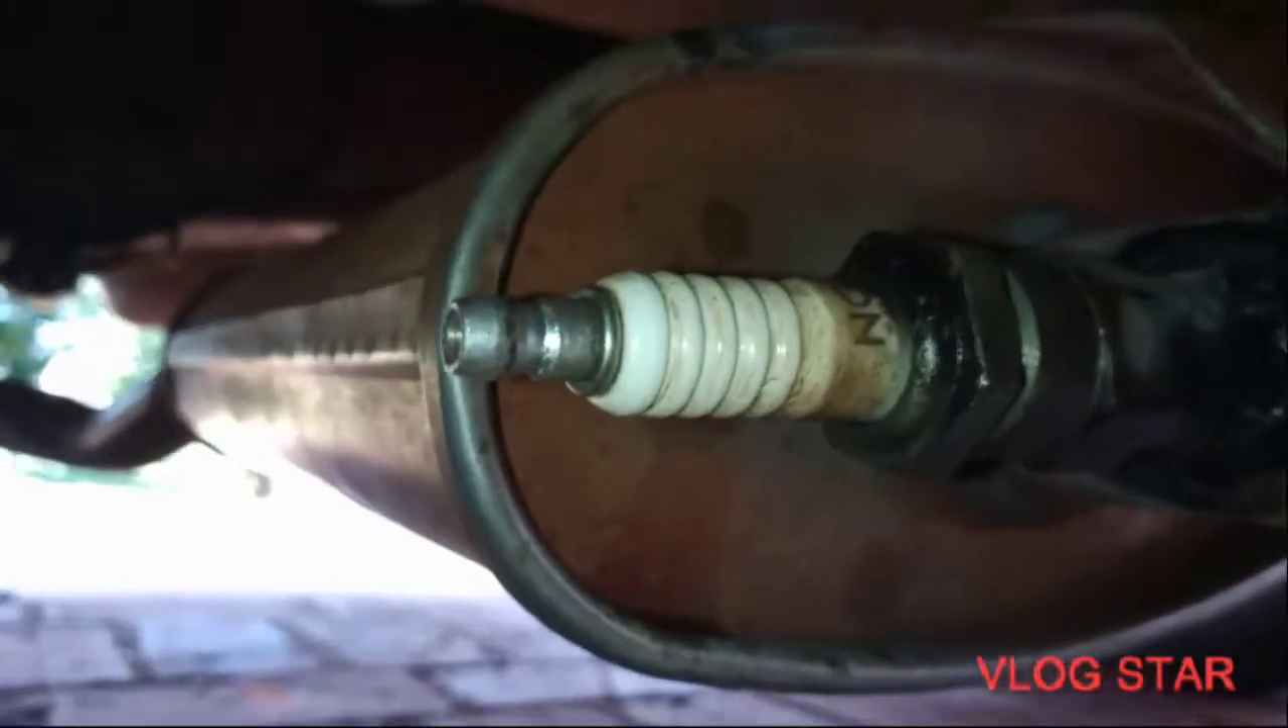Já tá instalado aqui ó a vela.